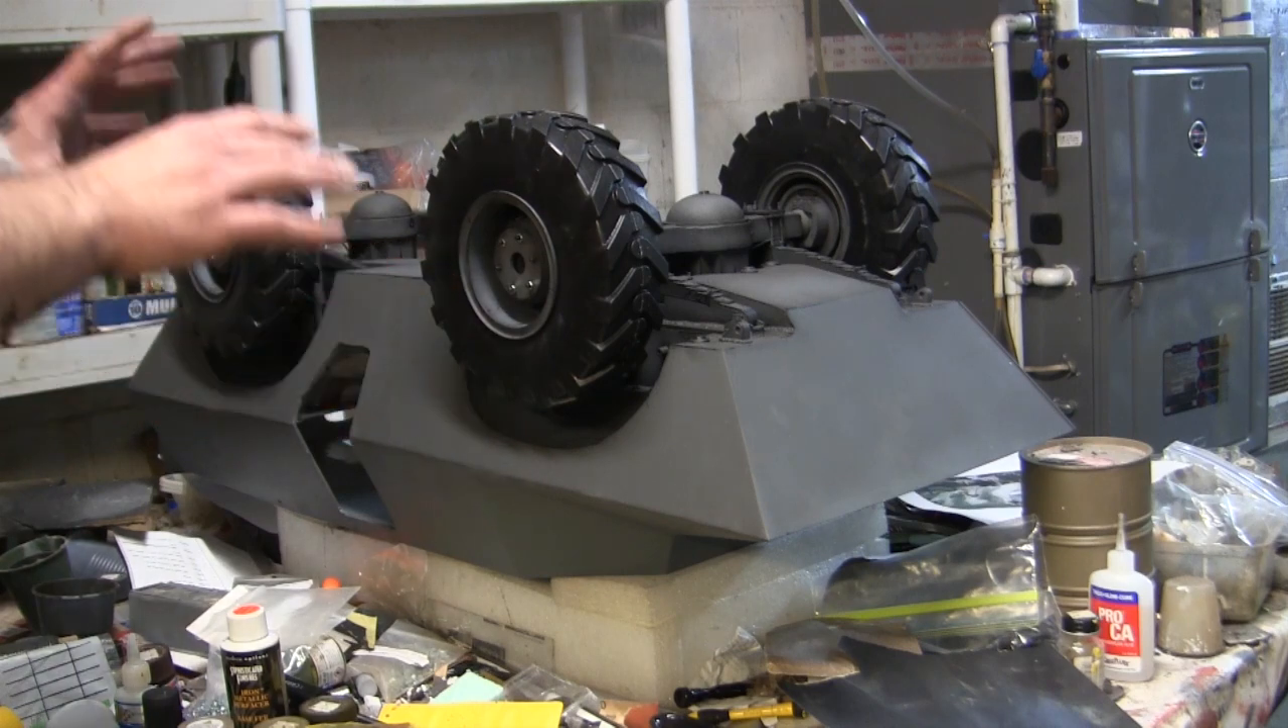Needless to say, with the suspension components mounted to this model, this is a huge portion of the build that's now basically completed.